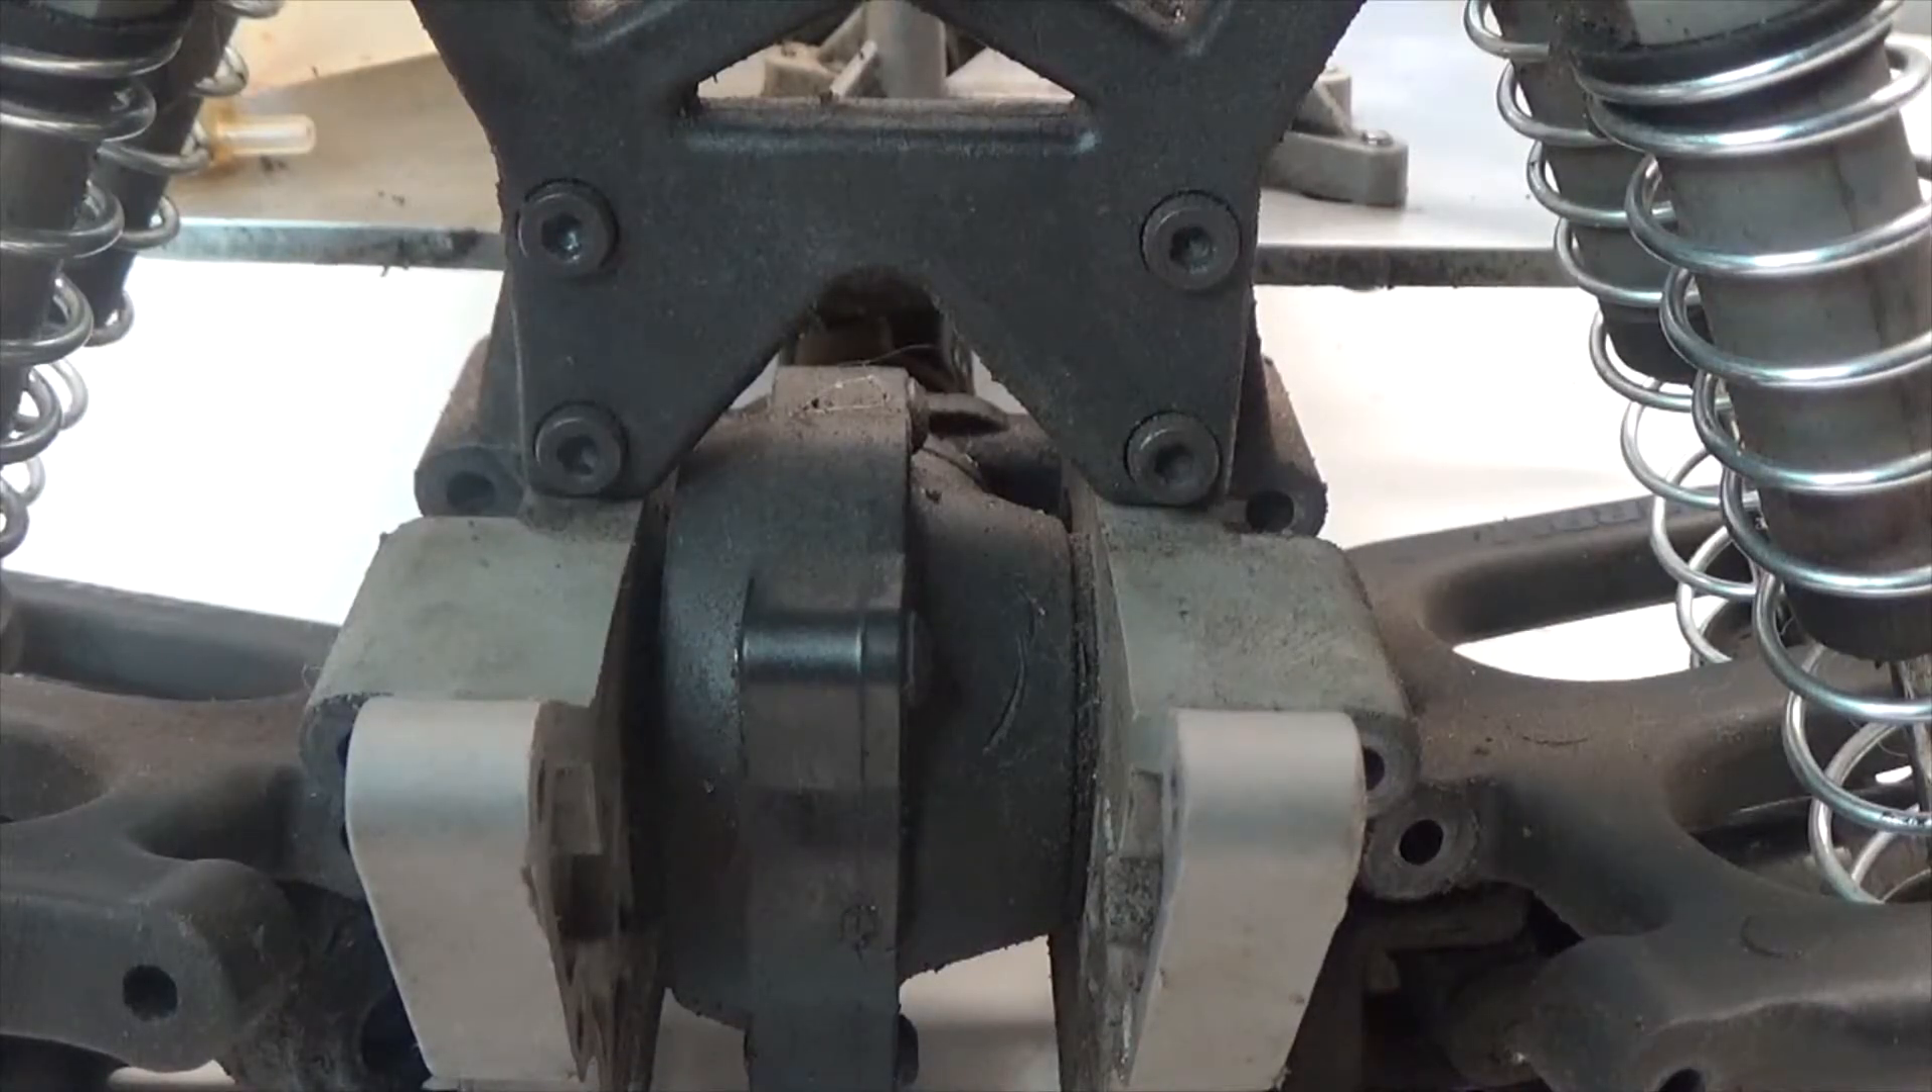All that's left to do to remove the suspension is to remove the four screws that hold the shock tower in place.